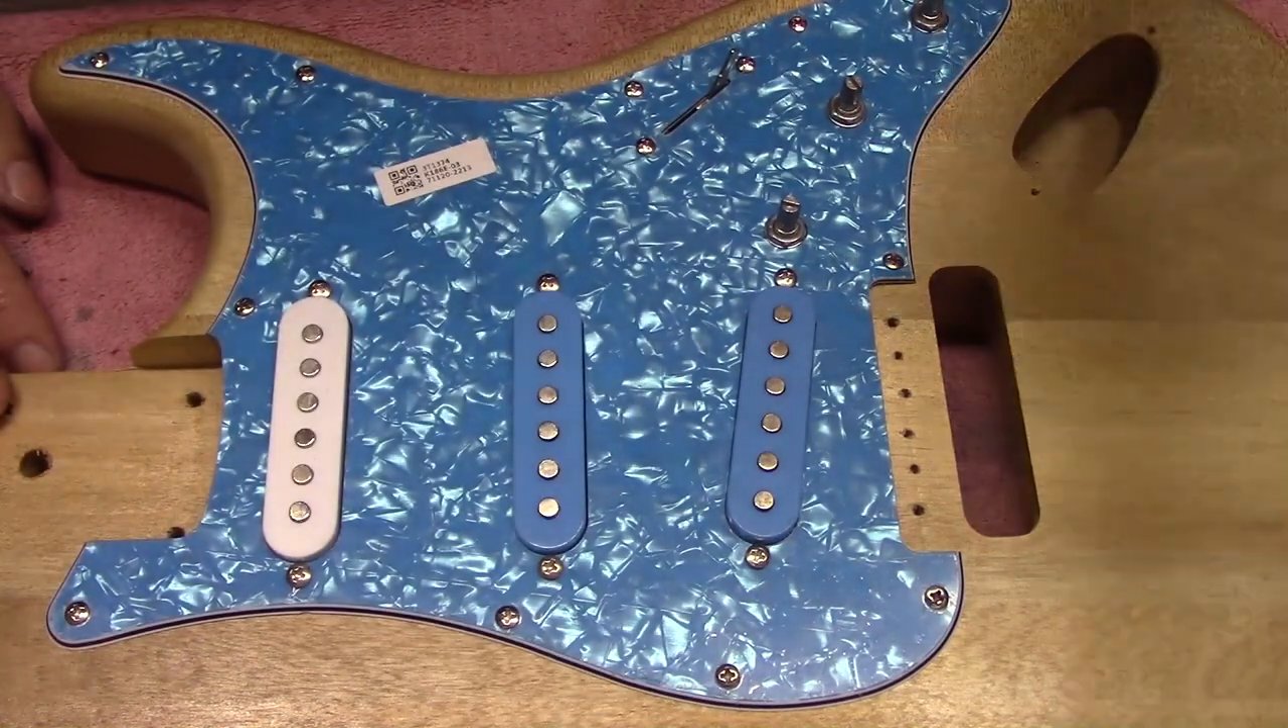There's our scratch plate in place and thankfully all the holes lined up for the screws to hold it in.